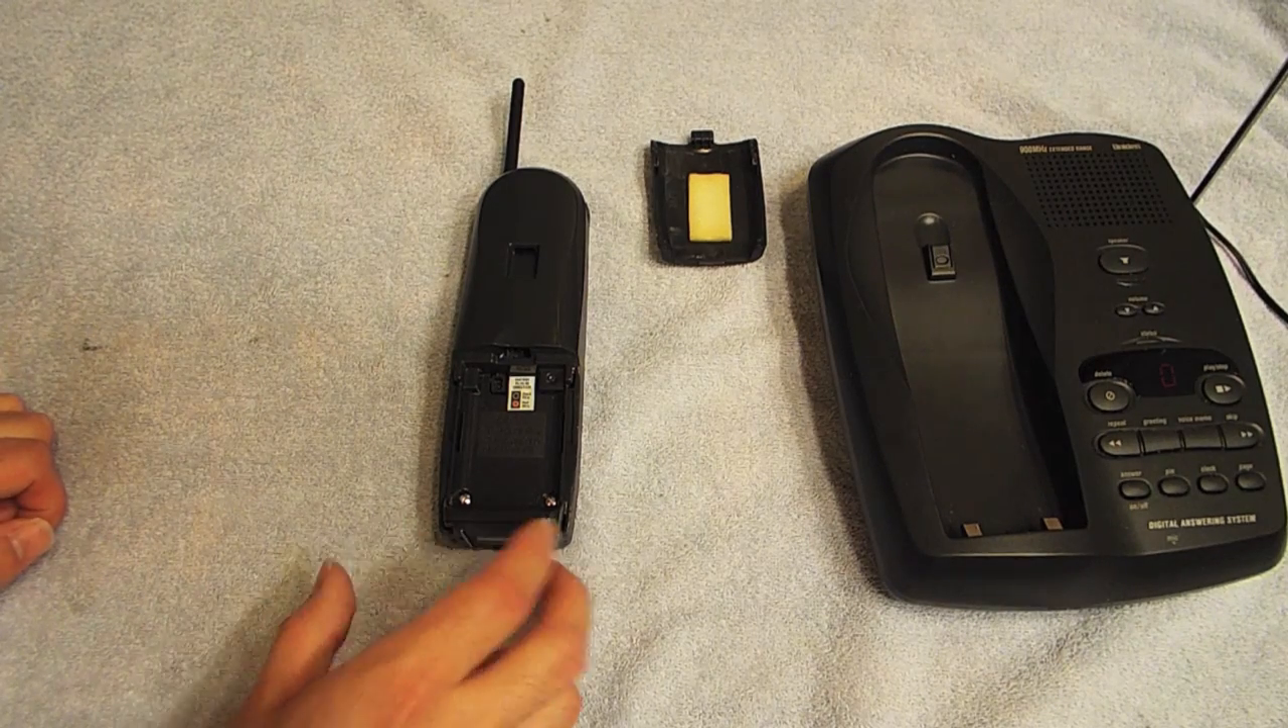I've already removed the battery because it was no good.